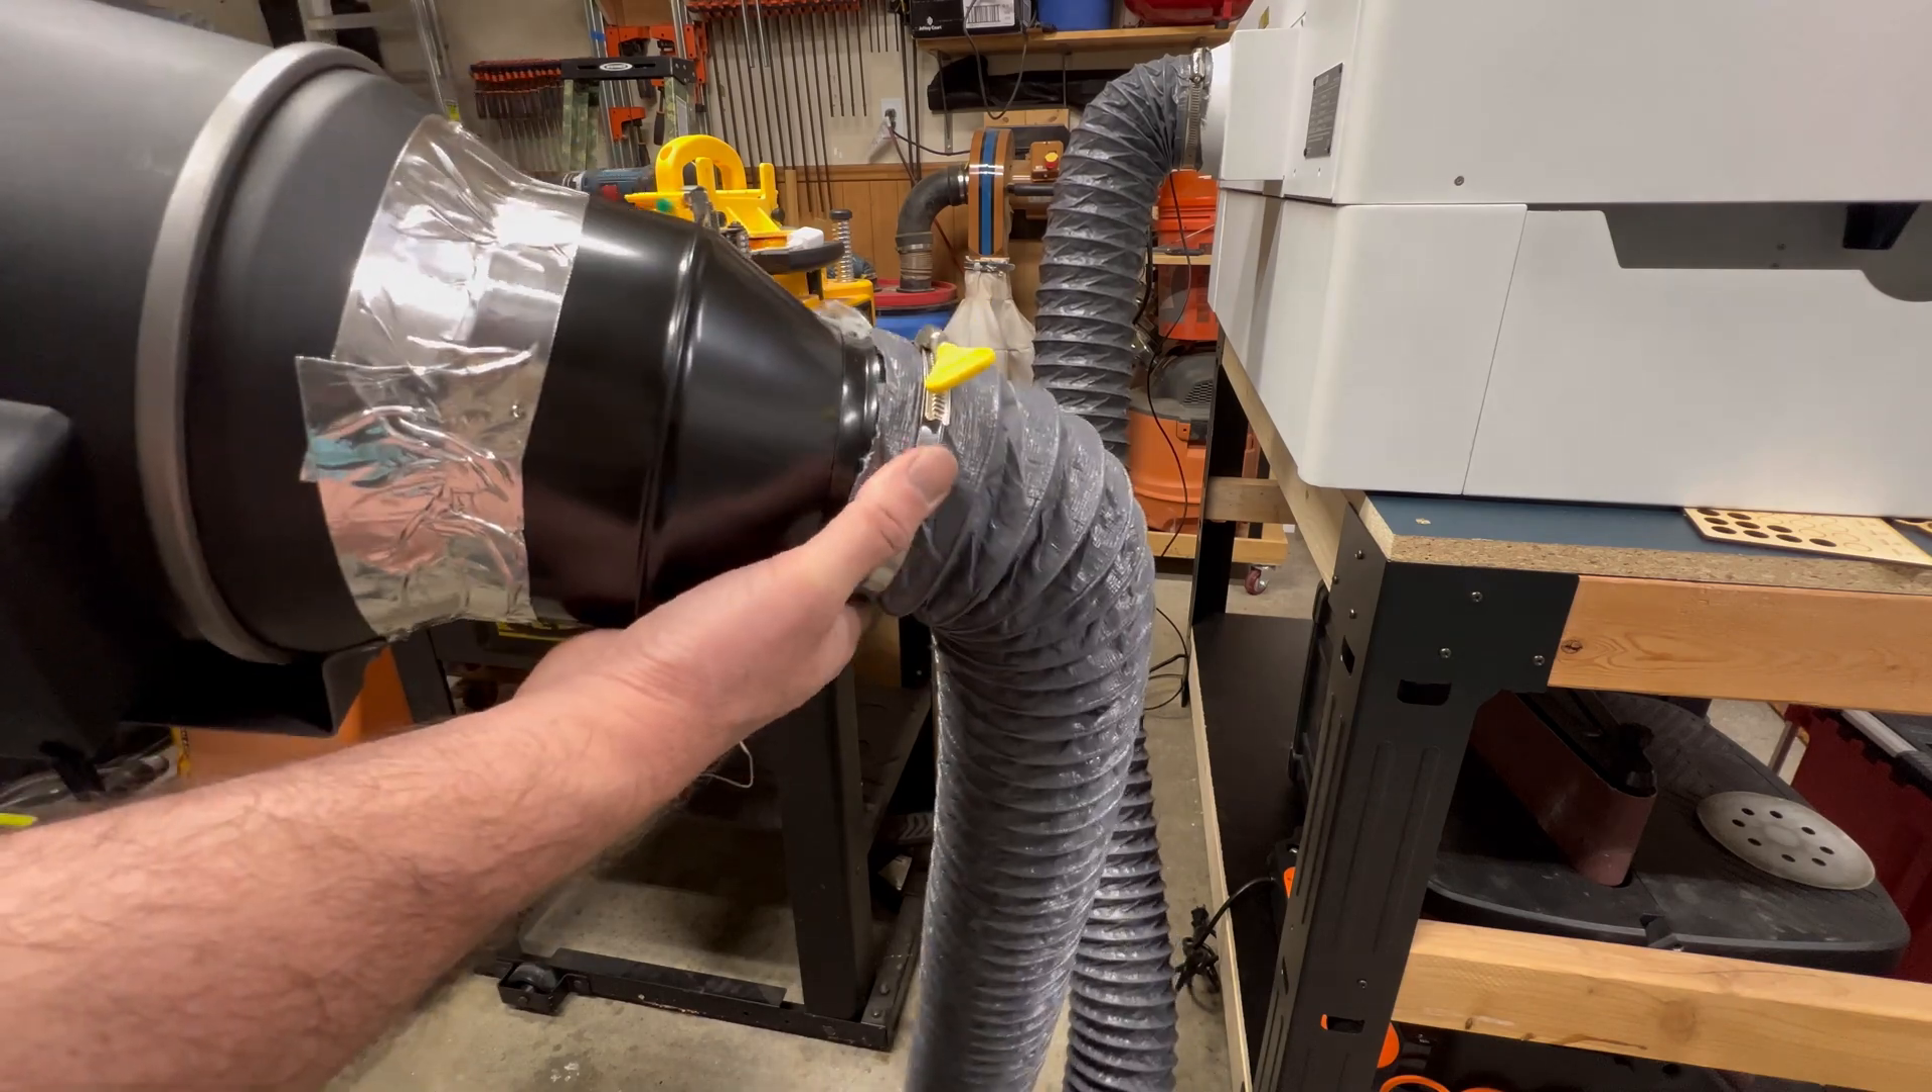All right, so now we just installed the duct on the end of the 4 -inch adapter, the 4 -6 -inch adapter.